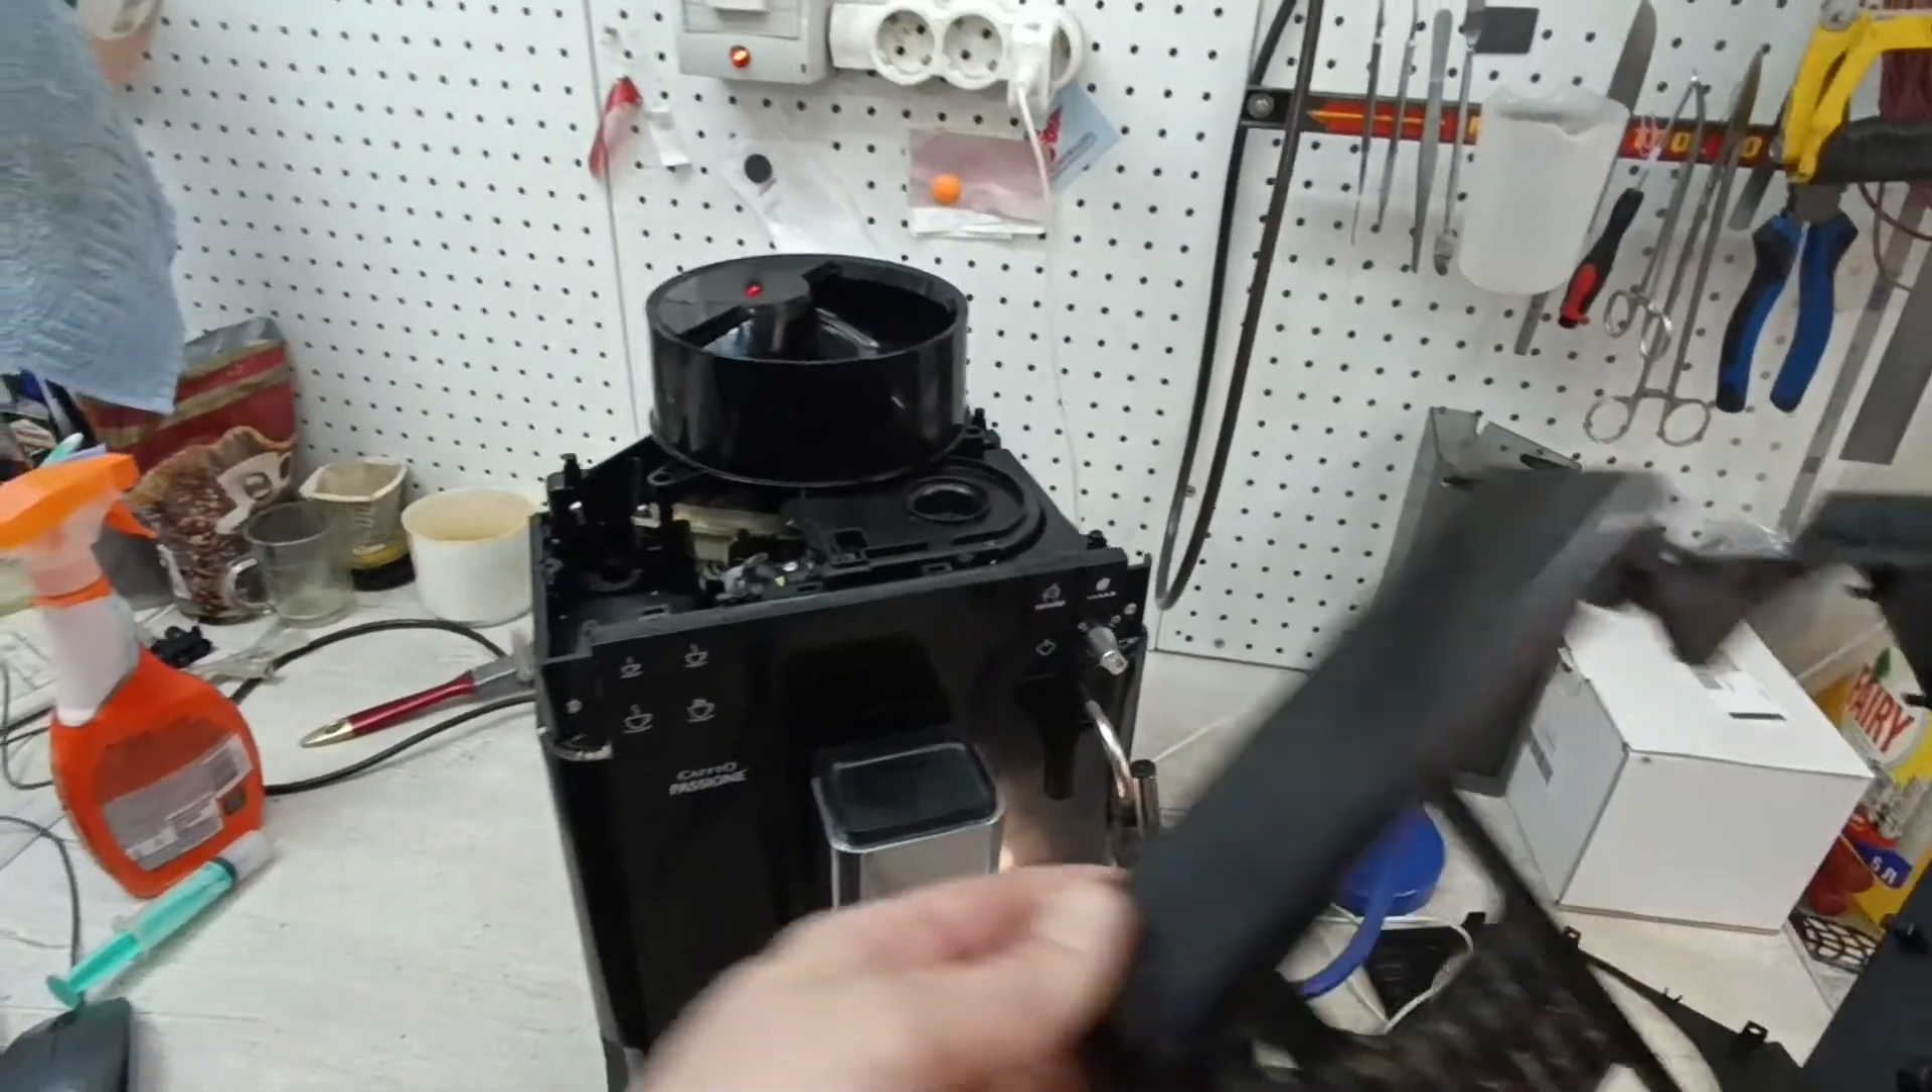Дальше сверху надевается крышка. Ну, вот она. Я ее пока одевать не буду.